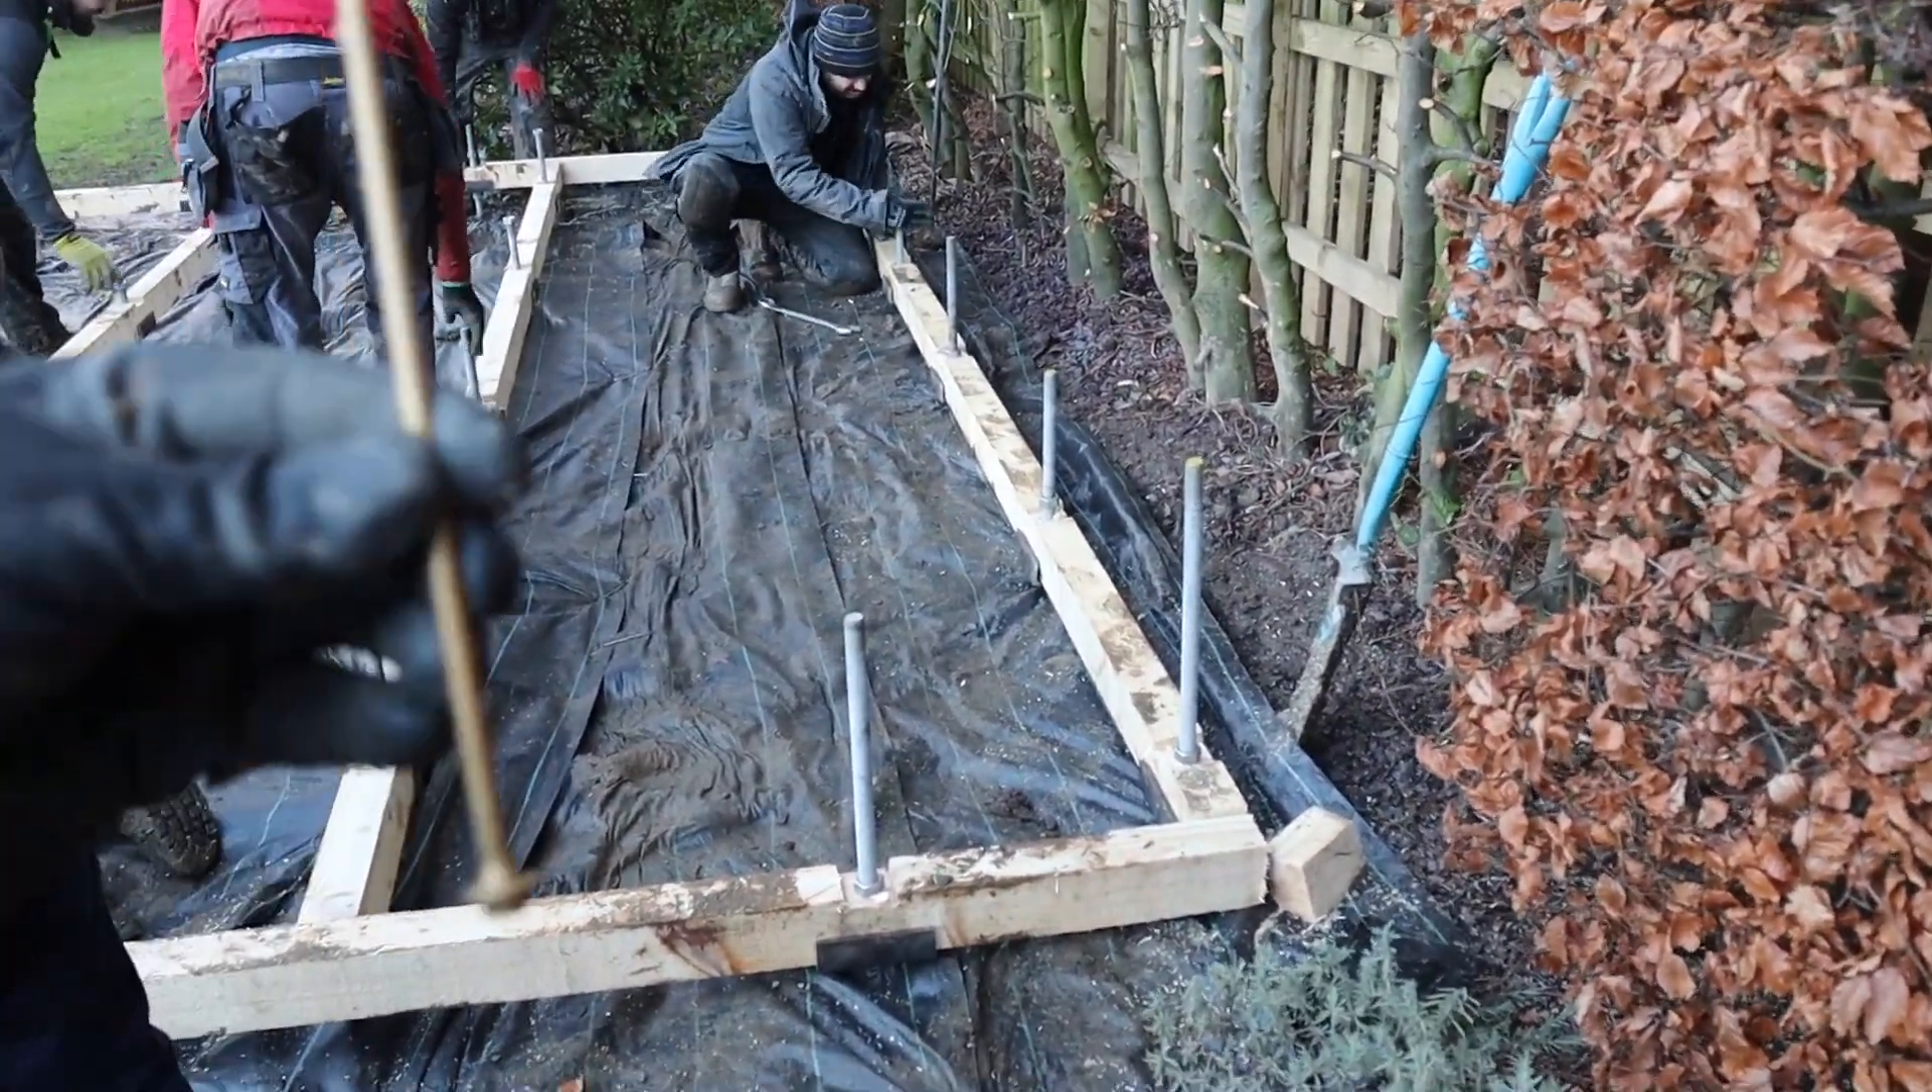So you can see there, we've got the perimeter timbers in.